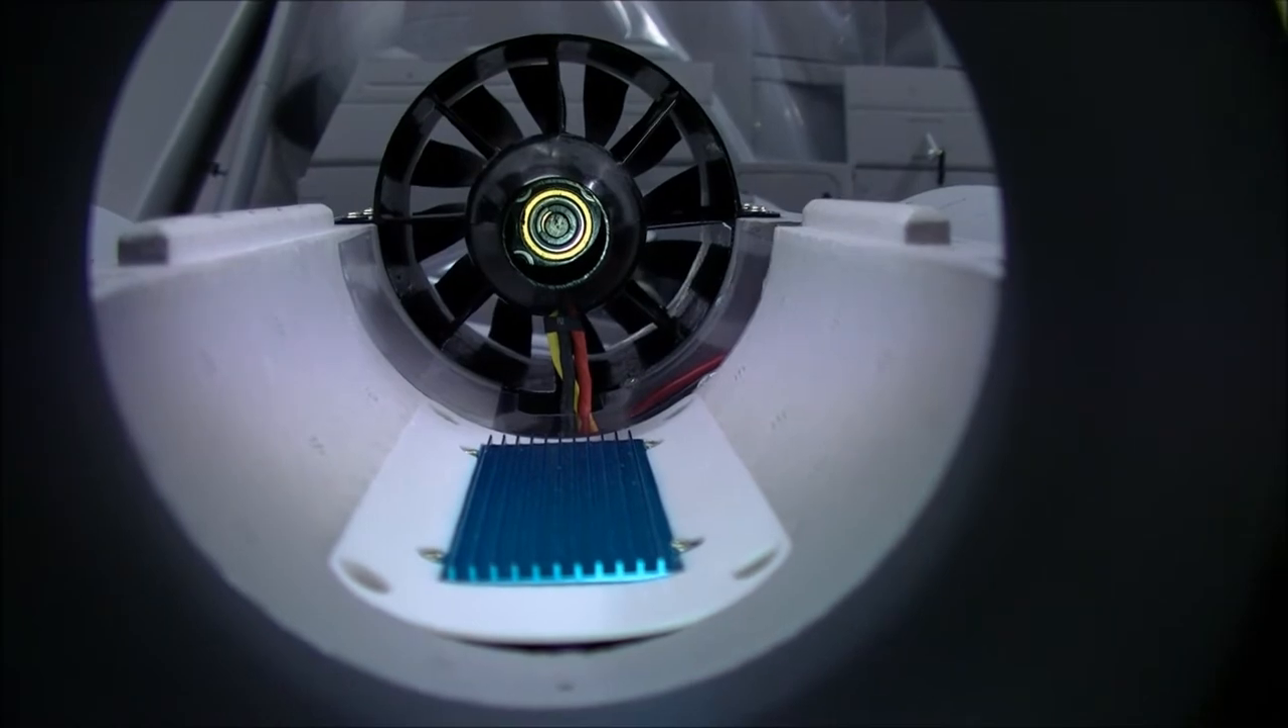You'll also see that I've got installed the Freewing Outrunner 90mm 12 blade system, the same that you find in the Stinger 90s, that should be ample power for this aircraft.